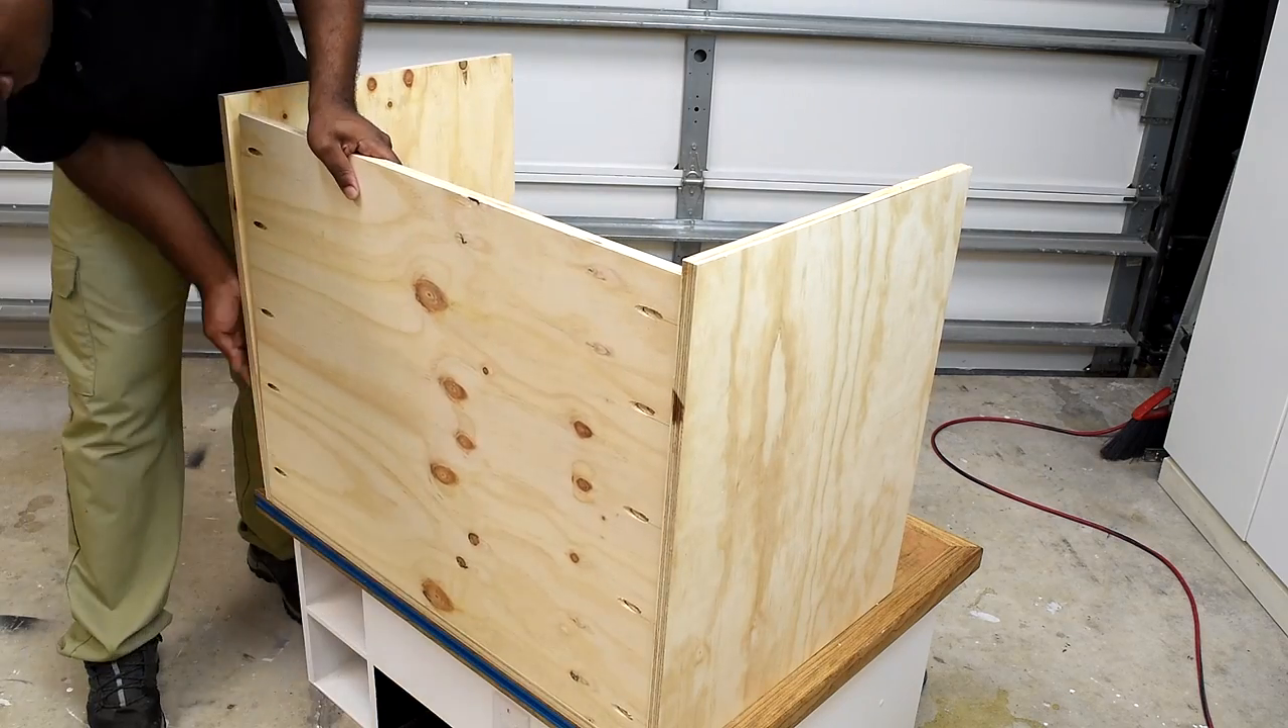With the two sides attached it's time to move on to adding the bottom.